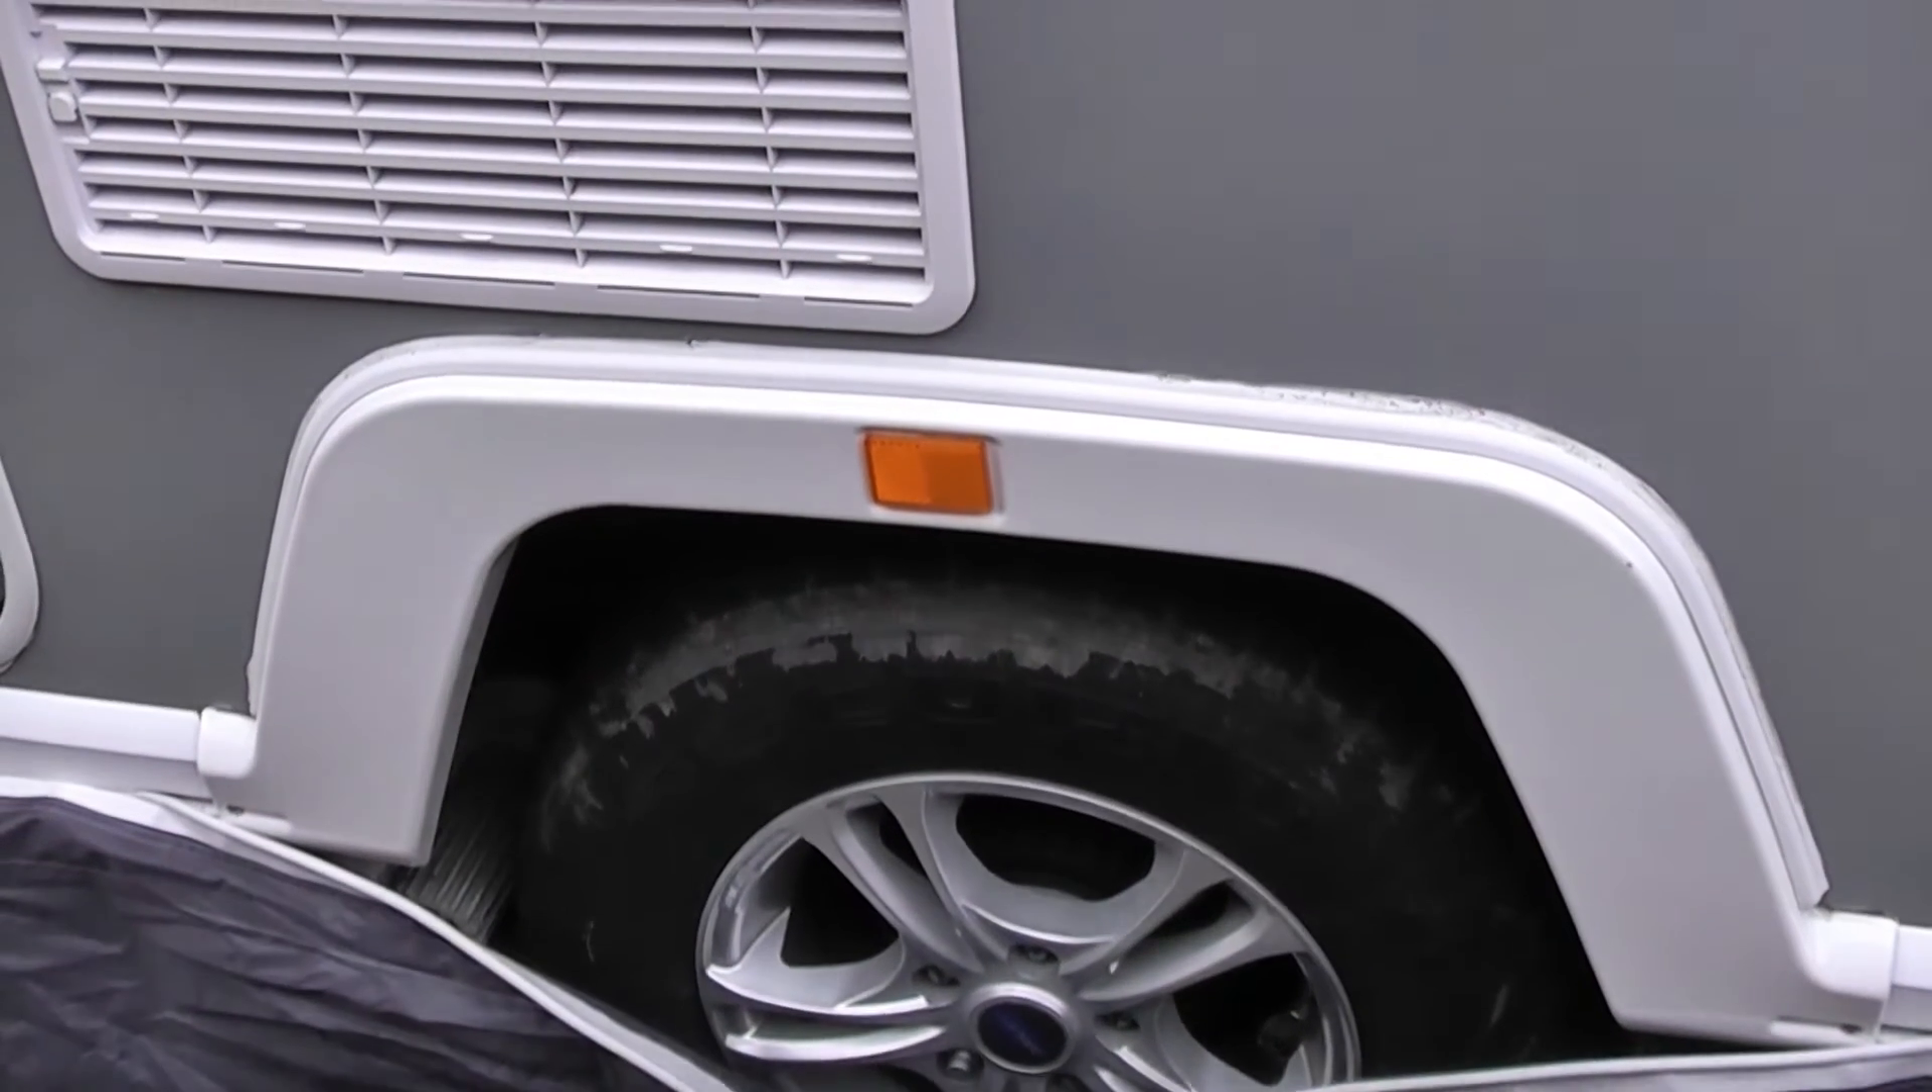Also you'll see I haven't attached any wheel arch cover to keep the draft from blowing through the large gap around the wheel.